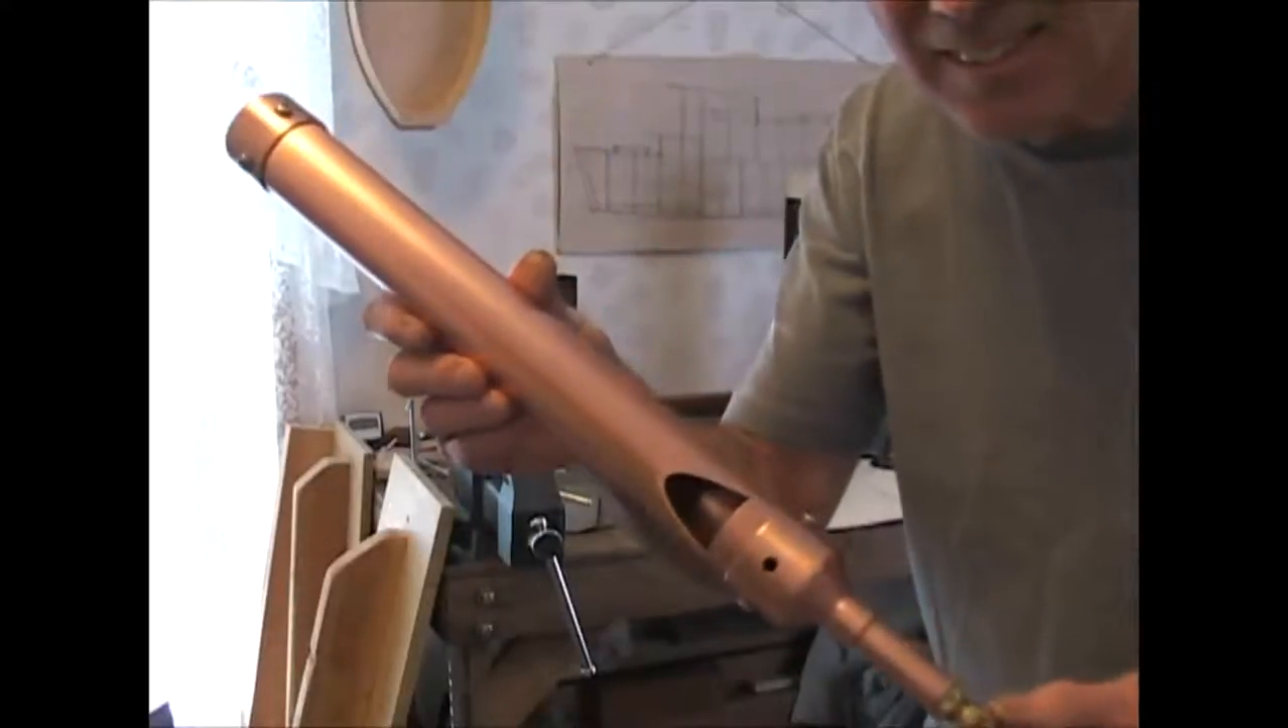I've got my whistle all together.